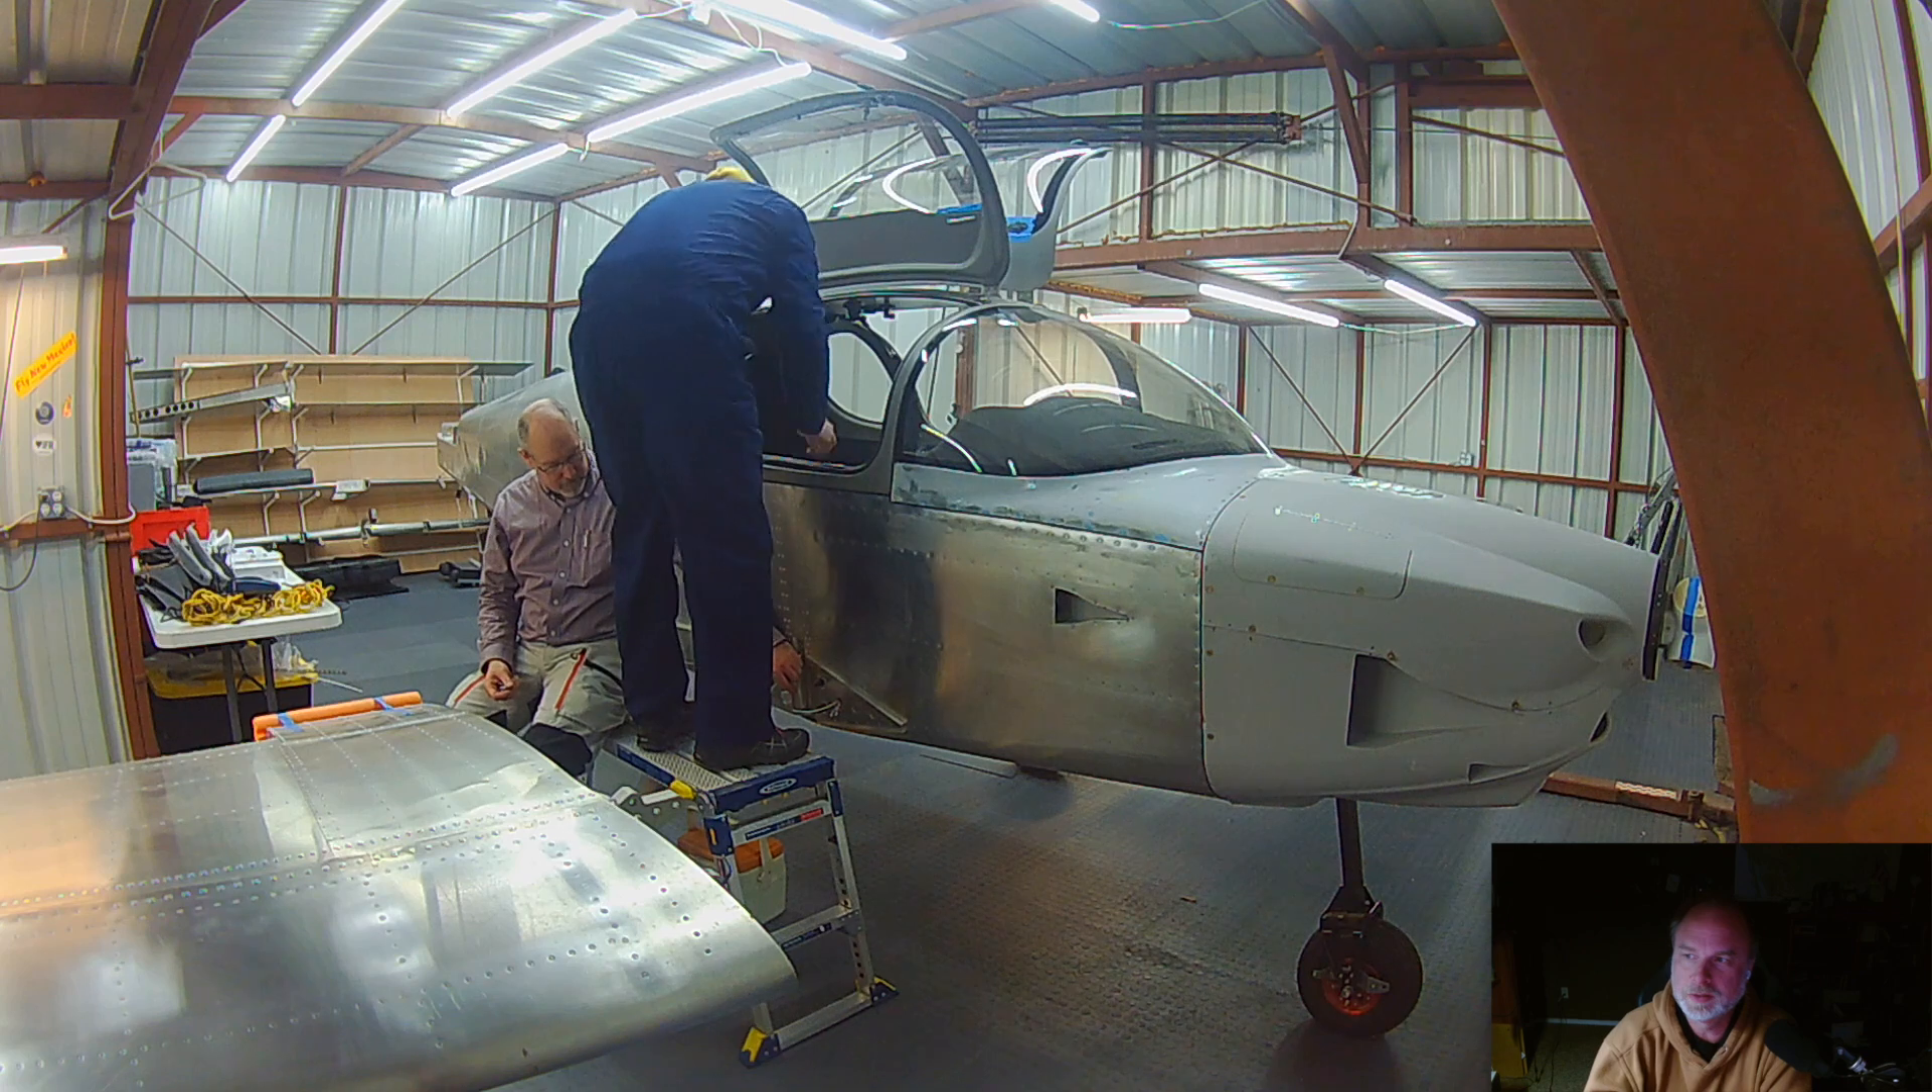This will be the last point in time where the airplane is without wings.